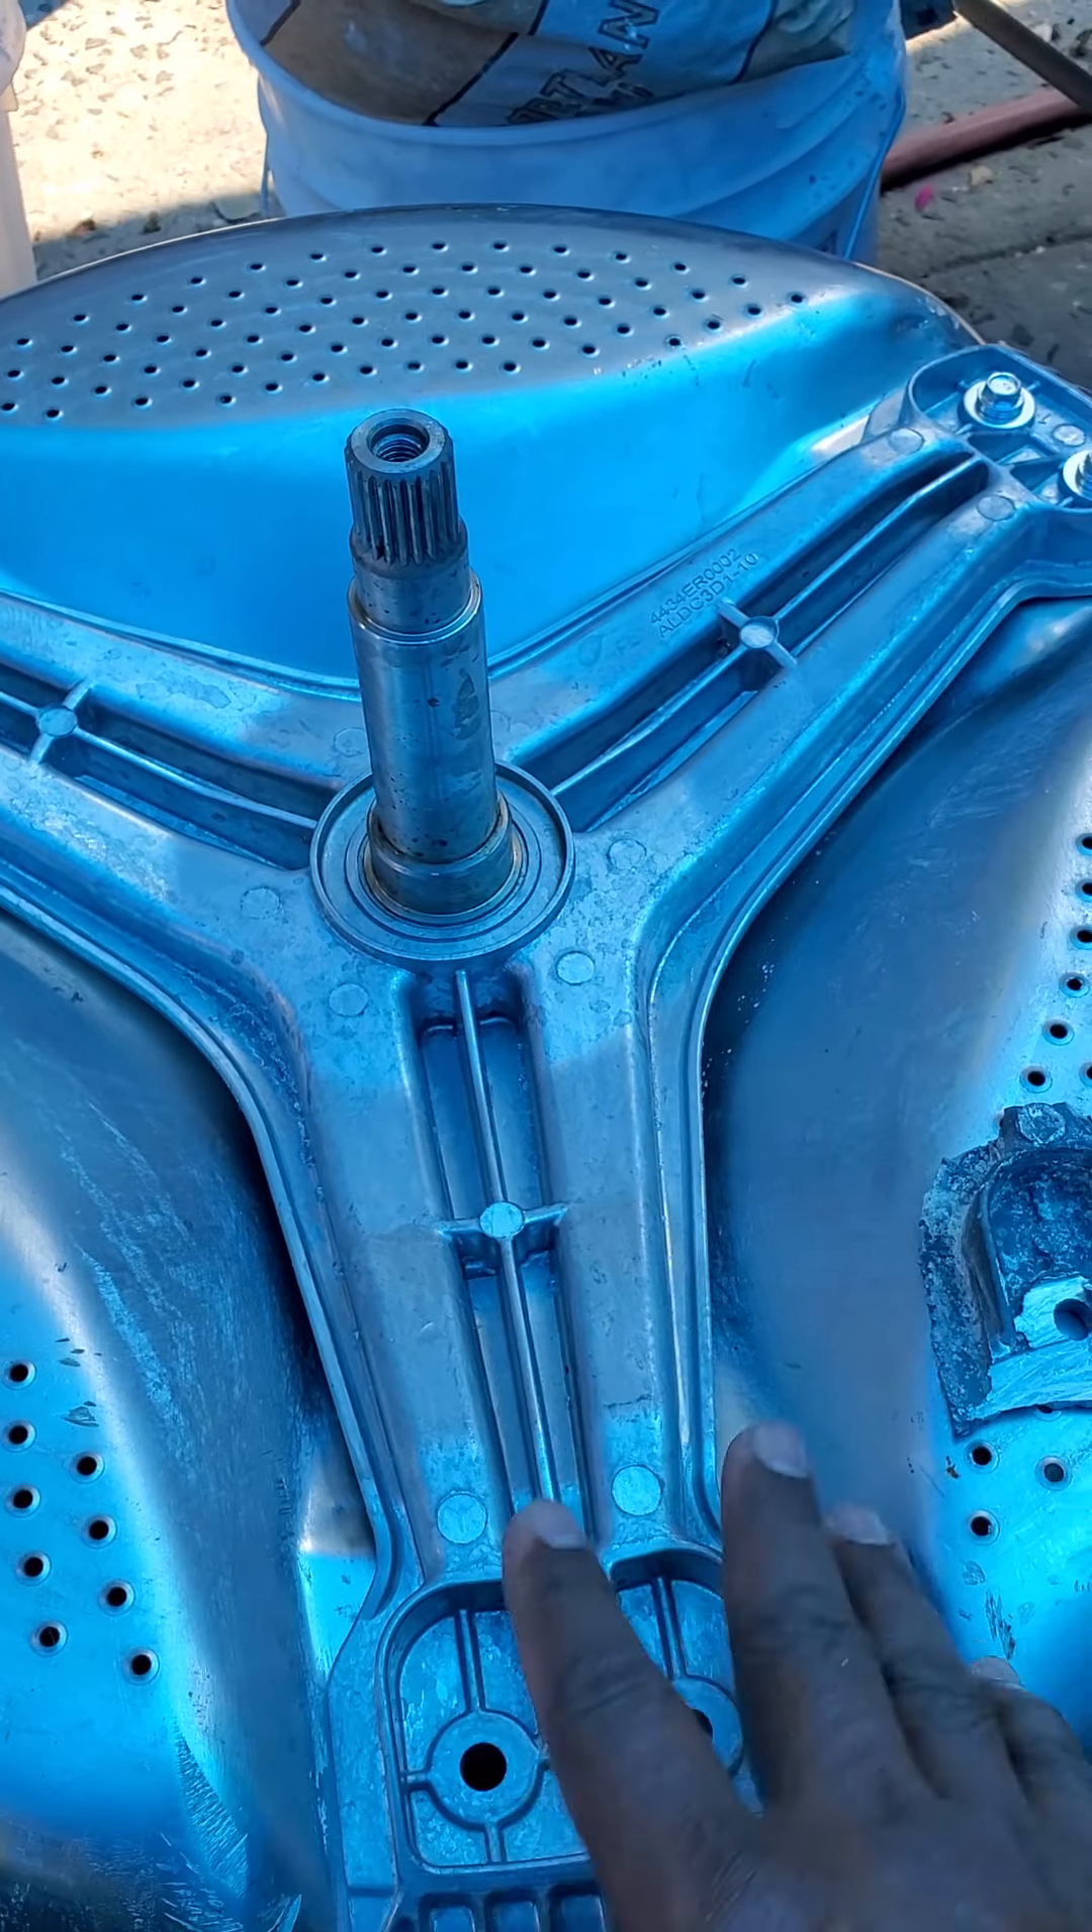Right now currently i went ahead and put on the new spider bracket.